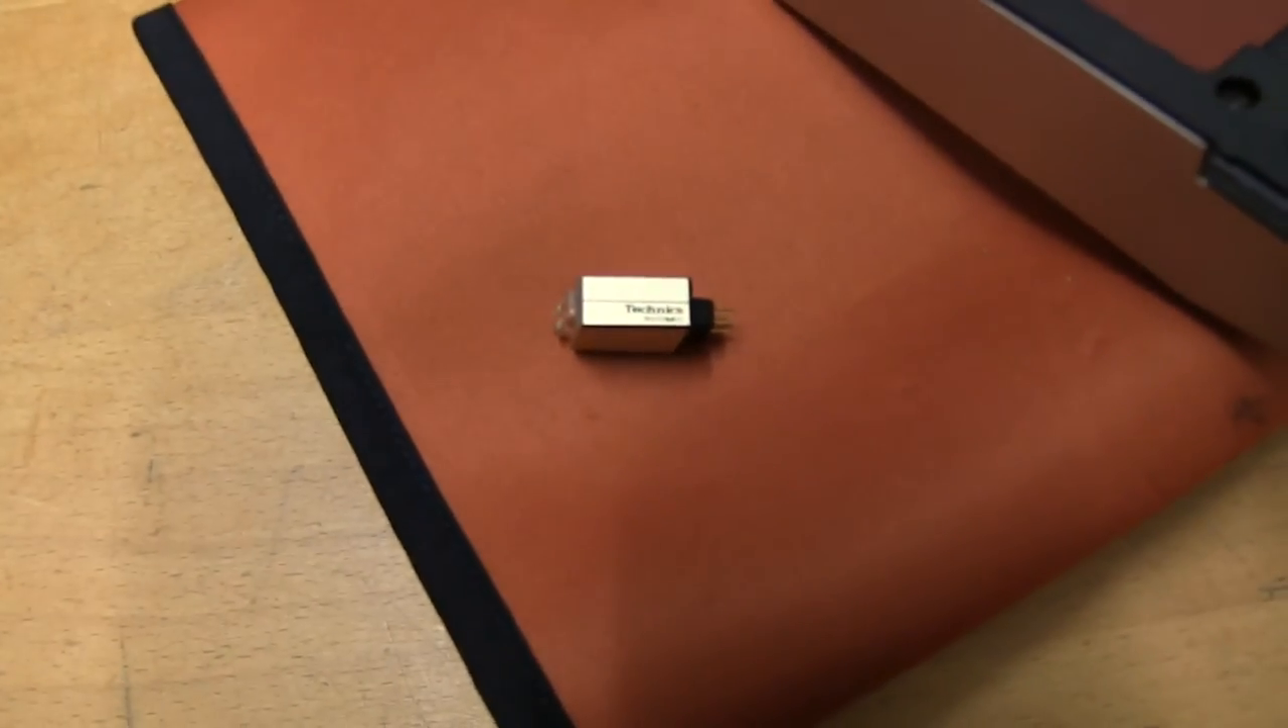Well, I've just taken the cartridge out.